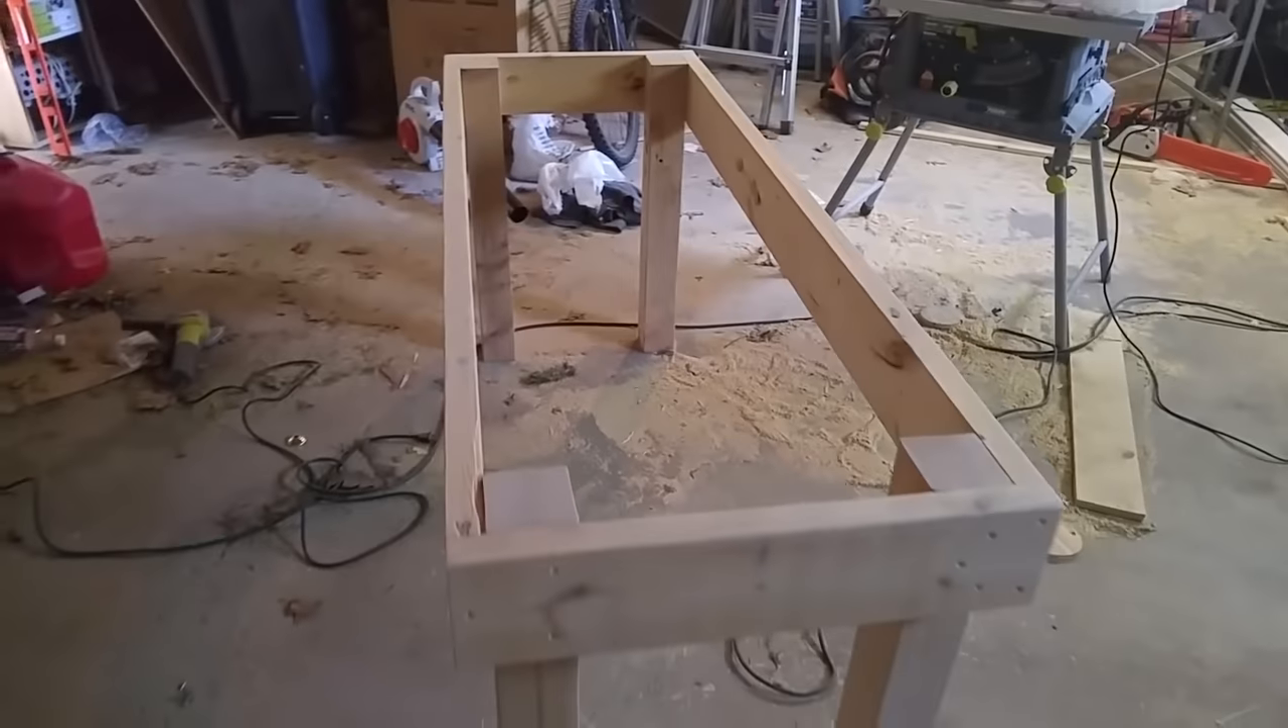This is the stand or the legs that I've got for my desk you got it all put together sanded down with a 60 grit.